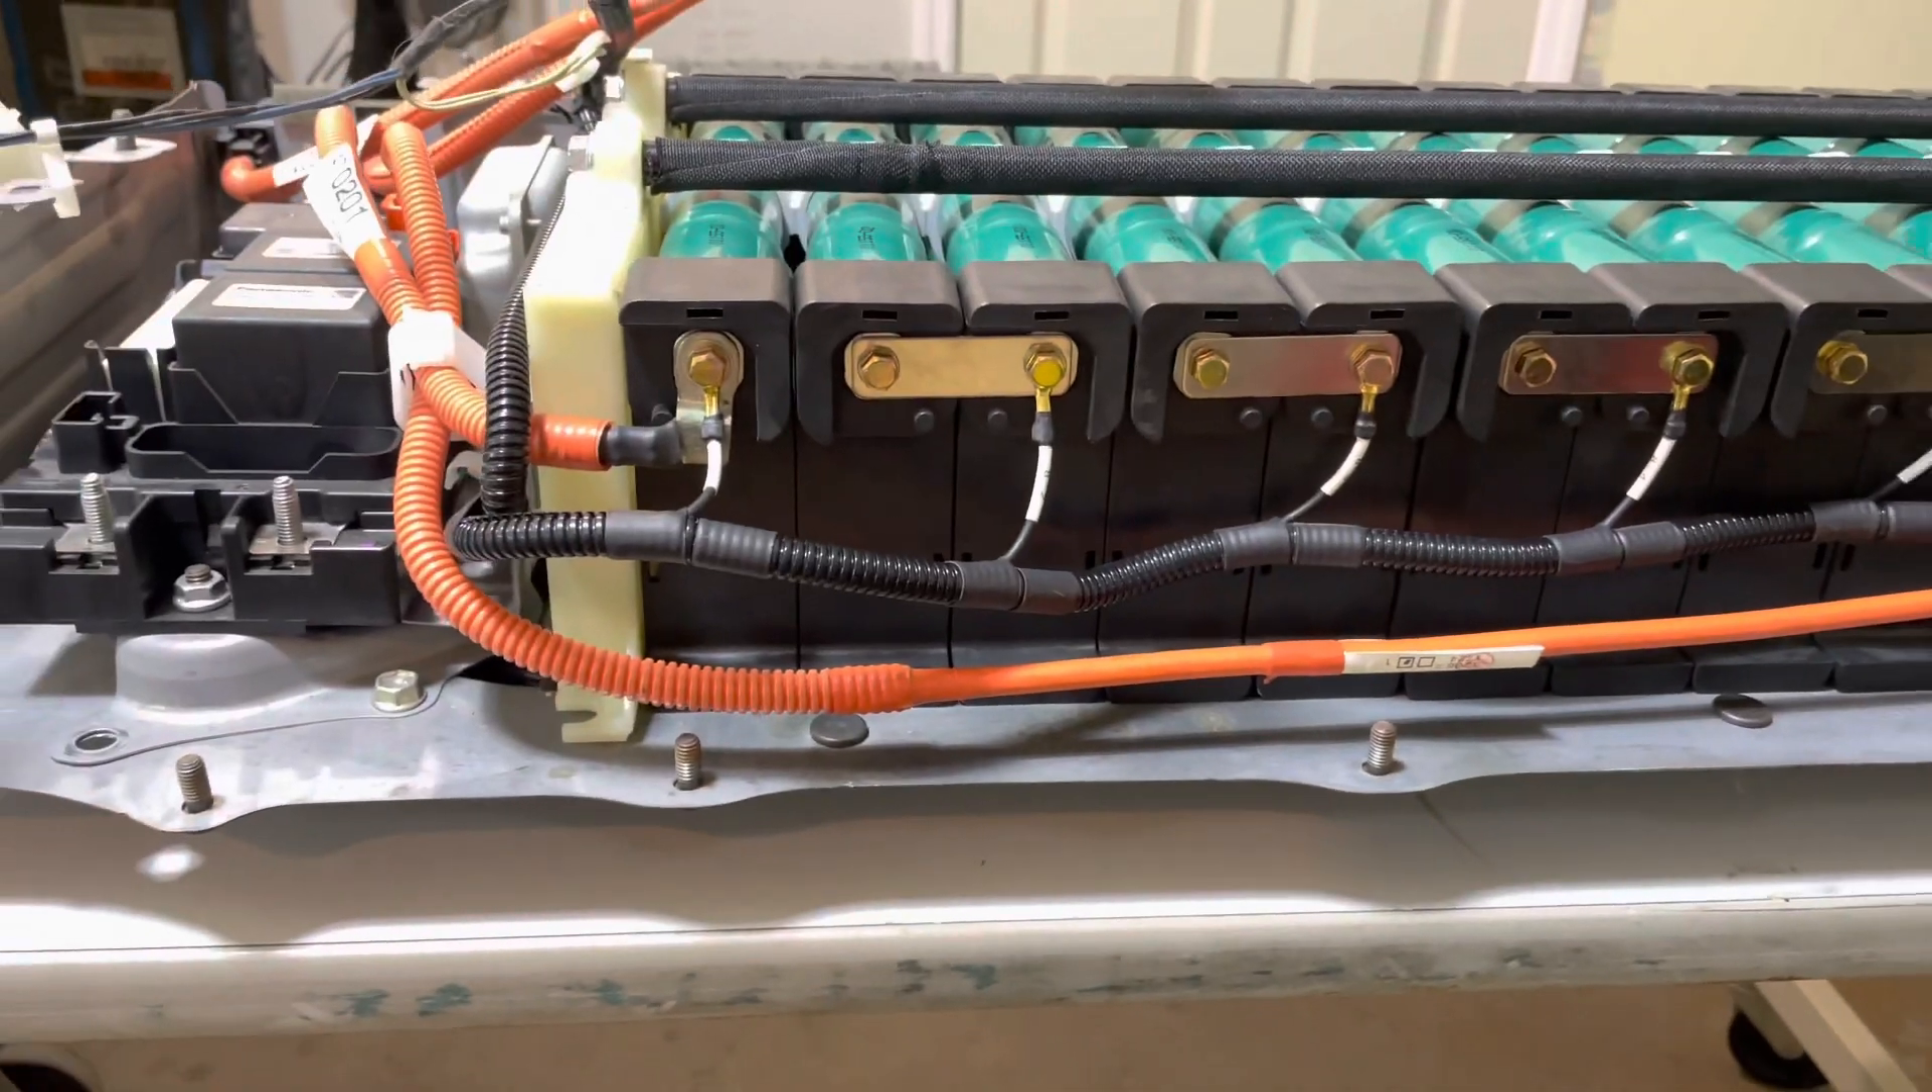And for reference, here's a wide angle shot of how your voltage acquisition wiring harness should look once it's complete on this side.